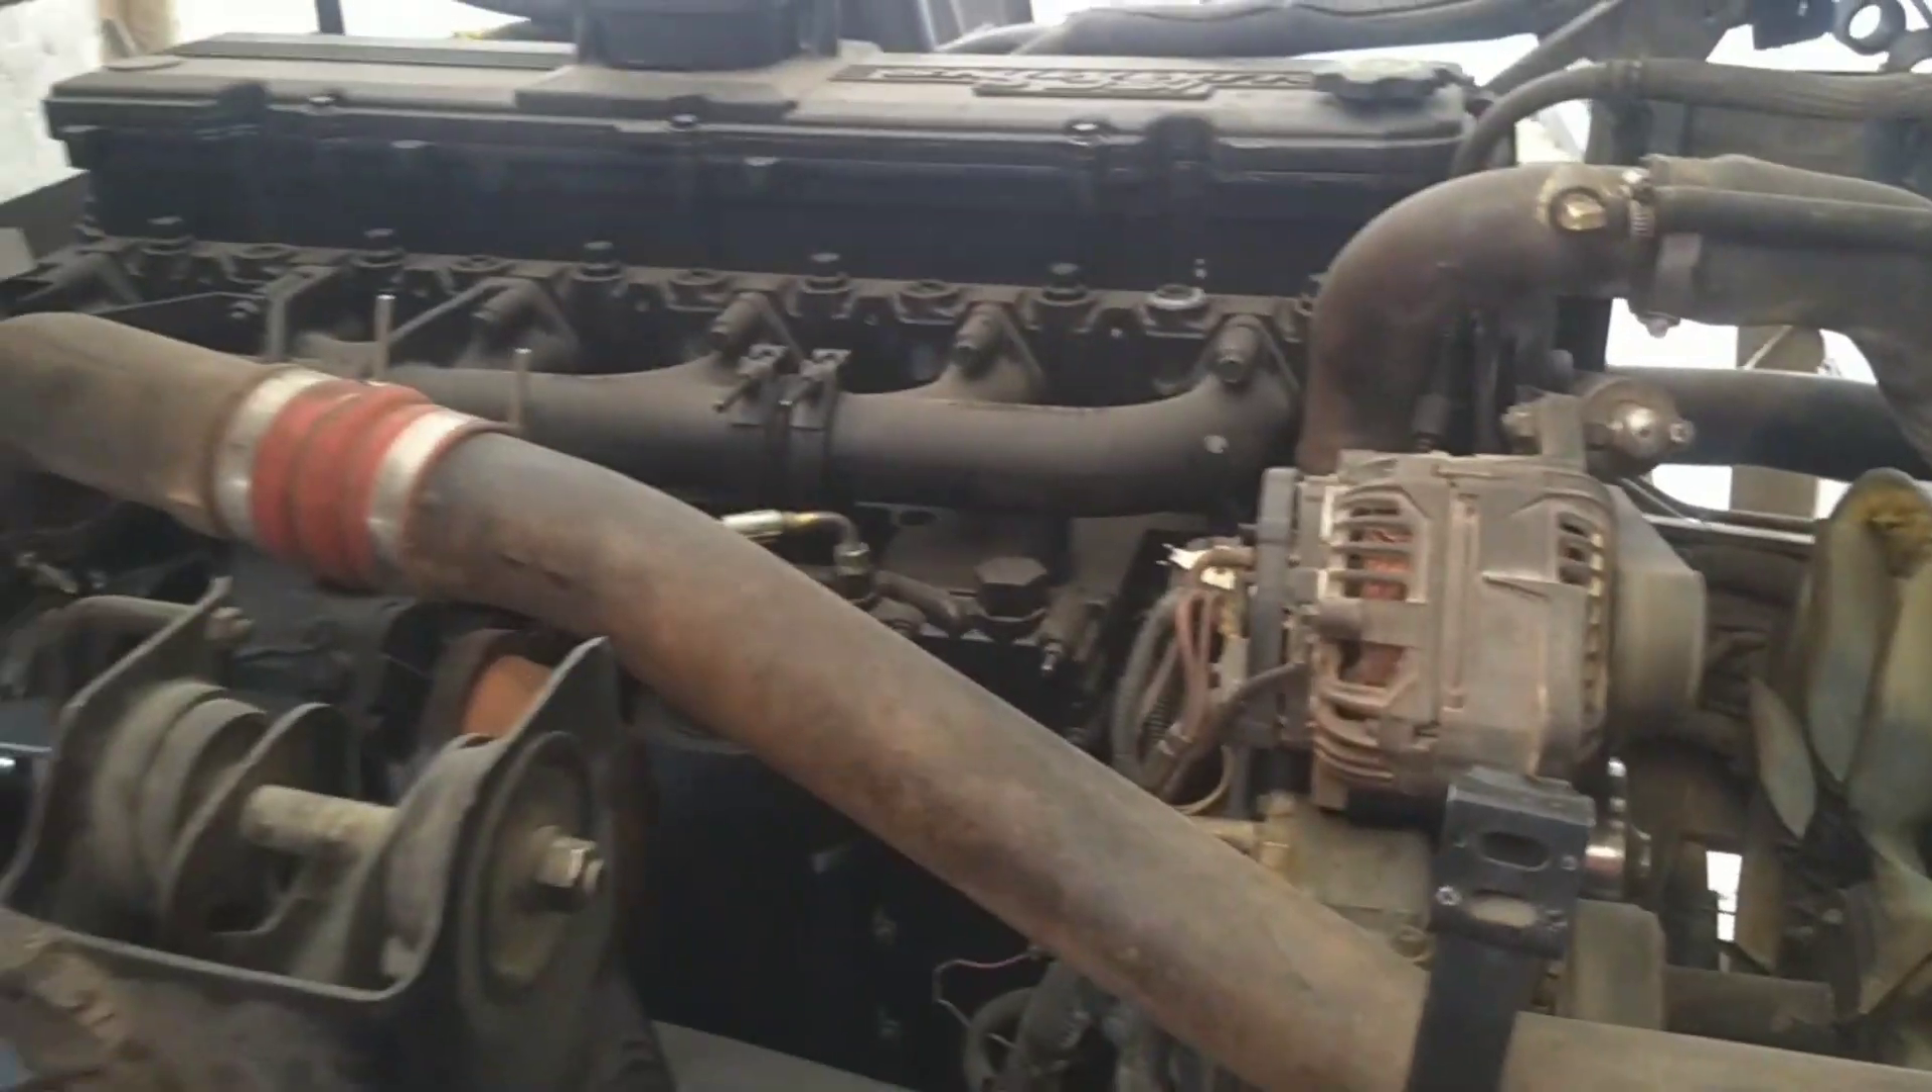Motor já no lugar praticamente montado já.